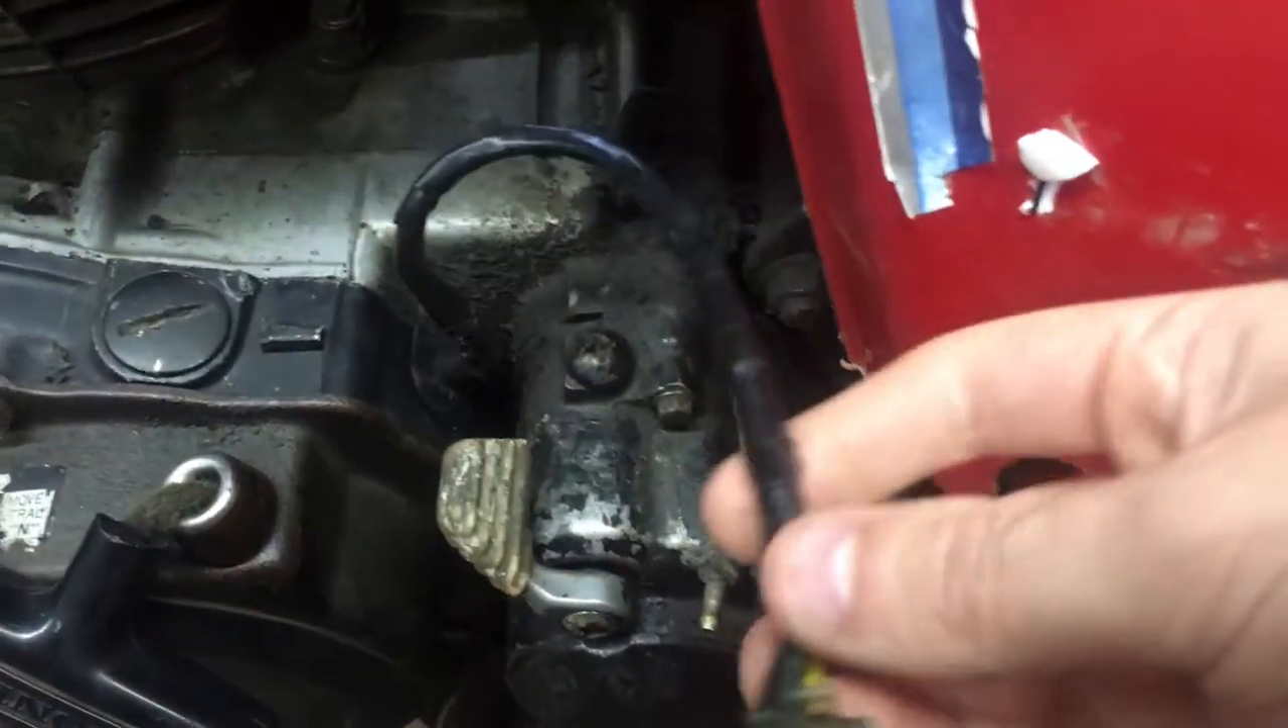Okay guys, we're over here at the bike, you can see, uh, the harness is still hanging off, just where I left it to.